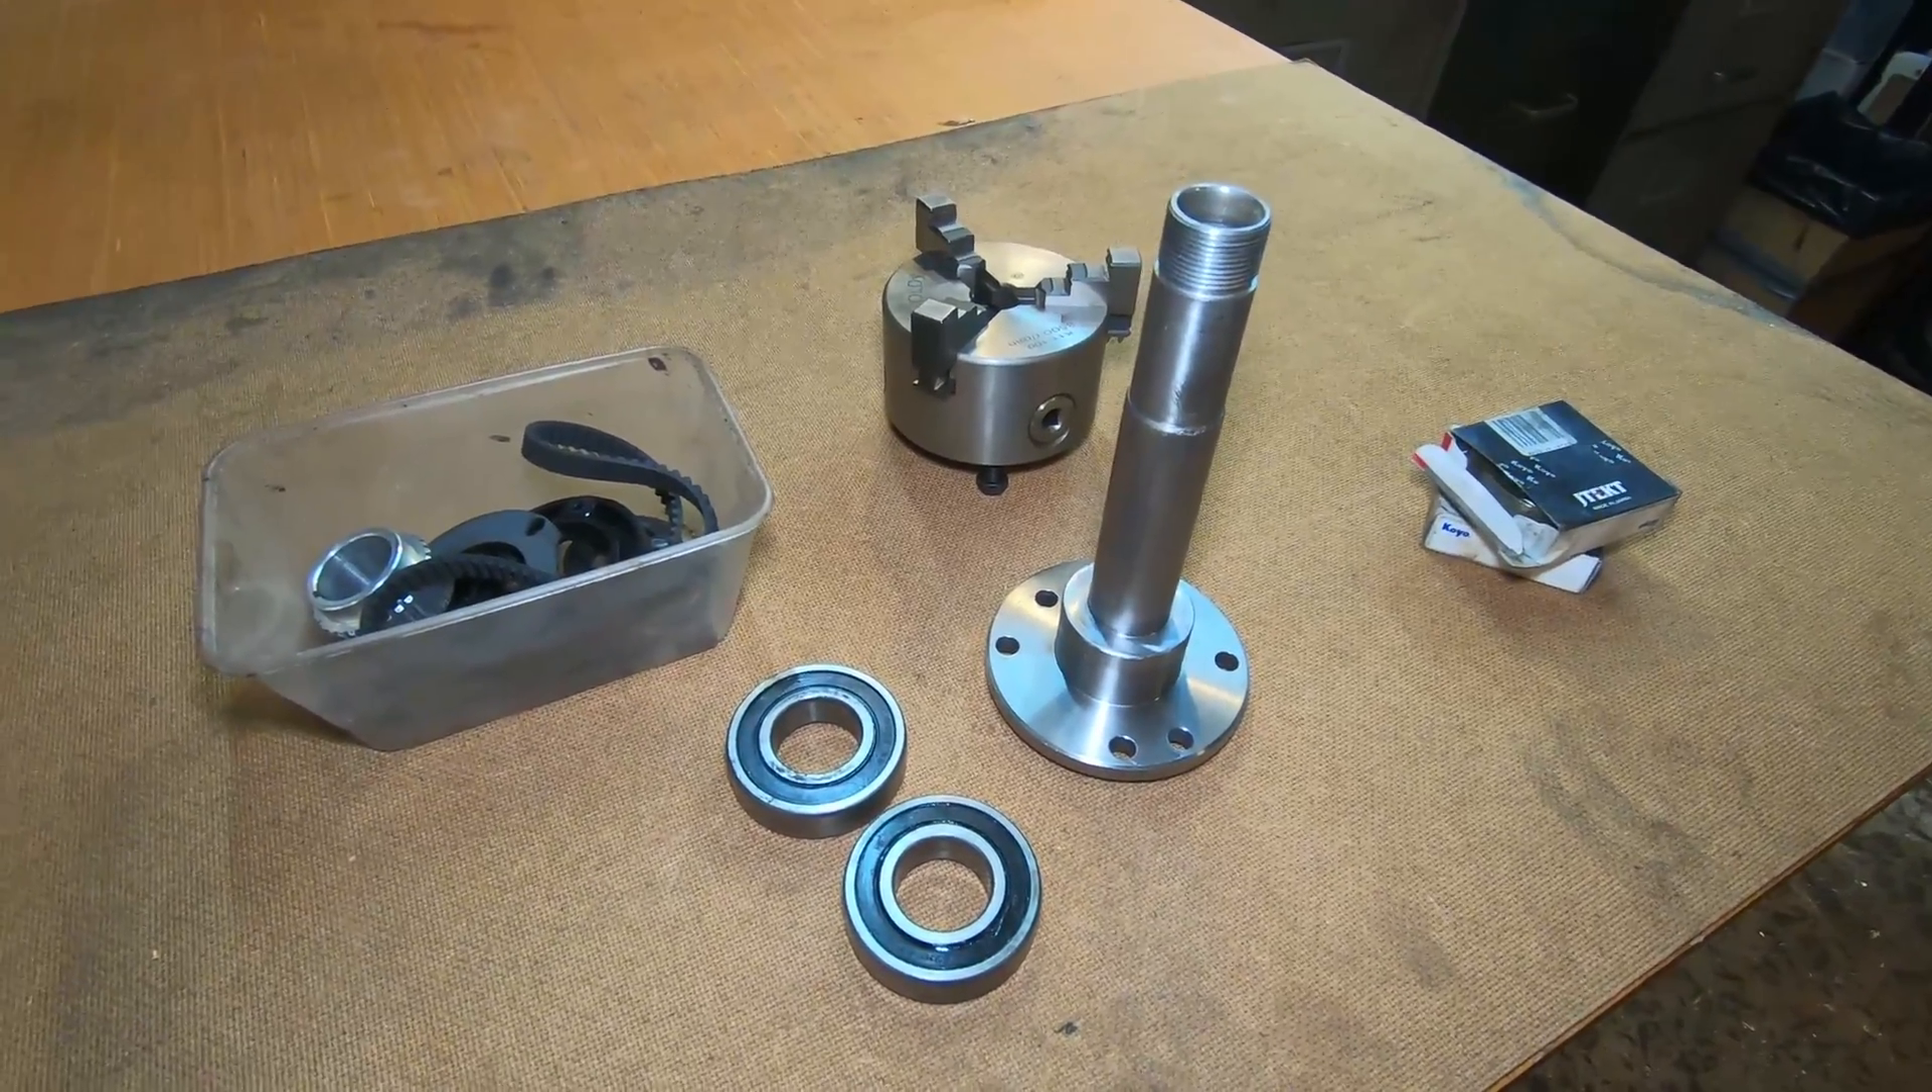The old bearings have taken off the spindle.